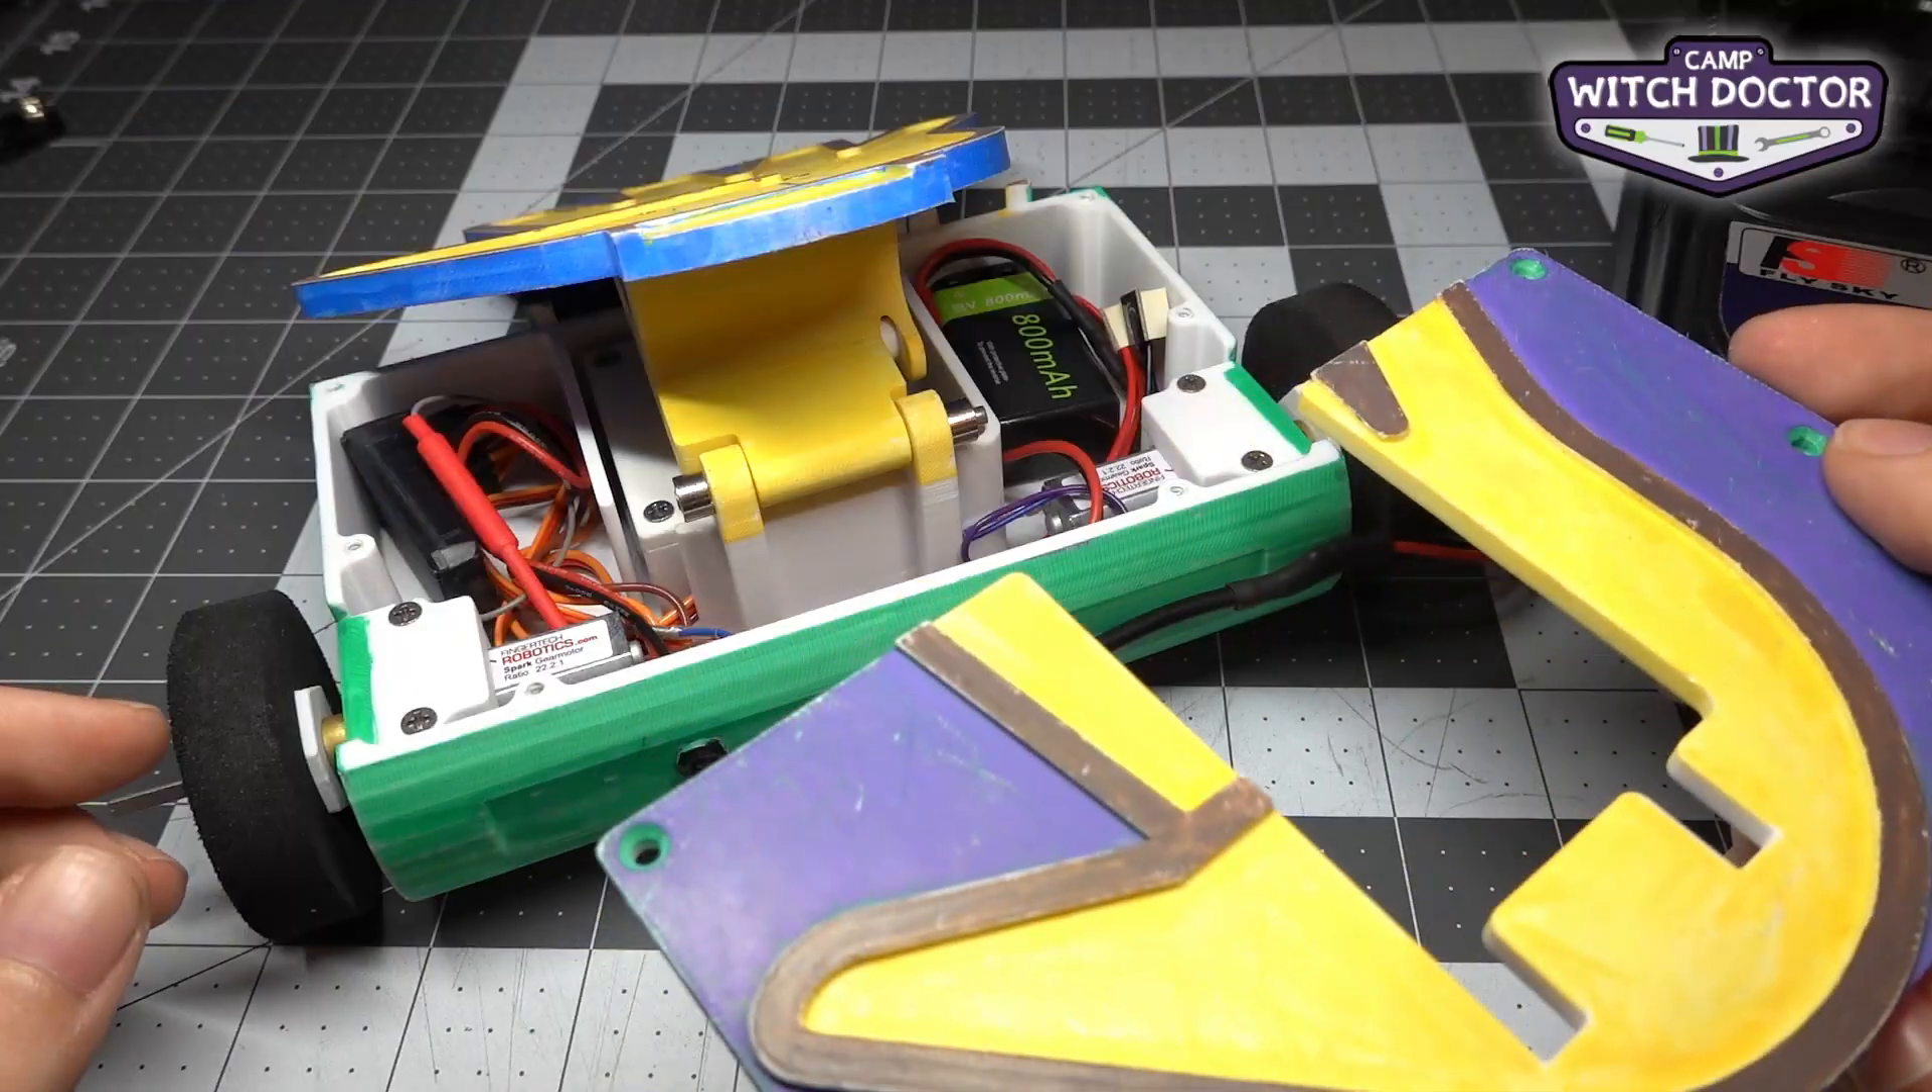And the last step to finish this robot is to put a top plate on.